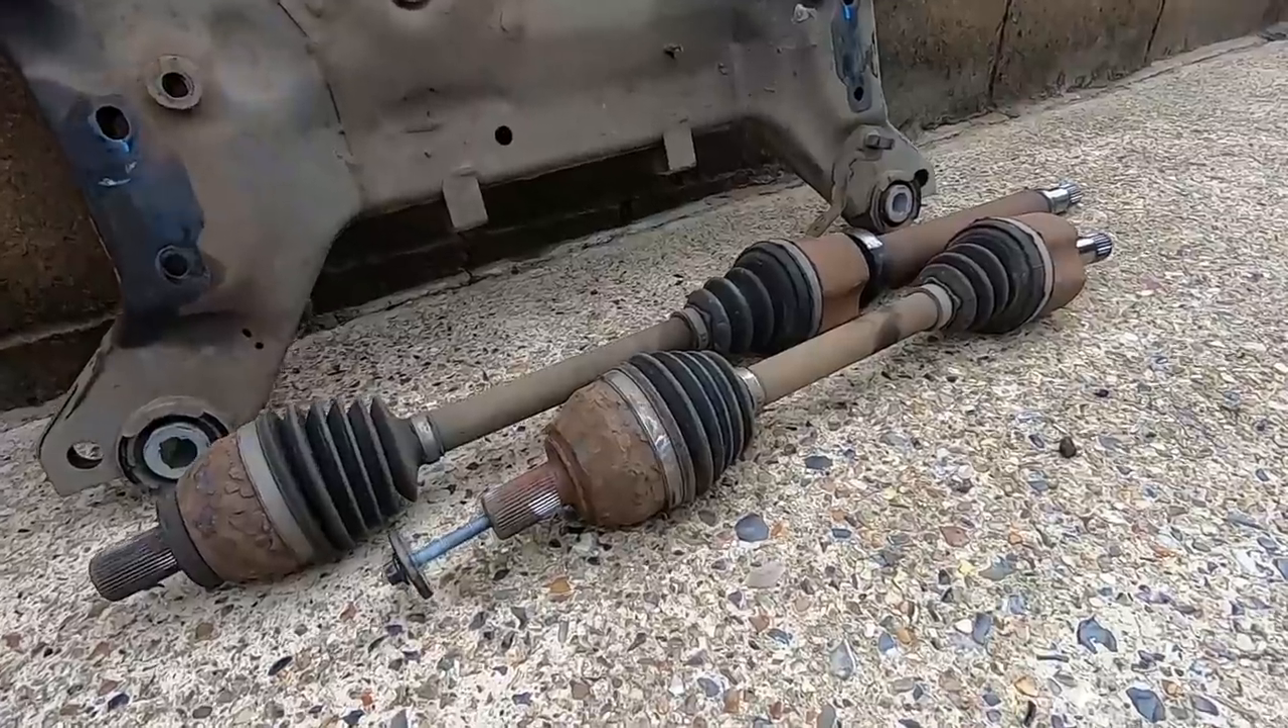All right, so I've got both drive shafts out, as you've just seen.